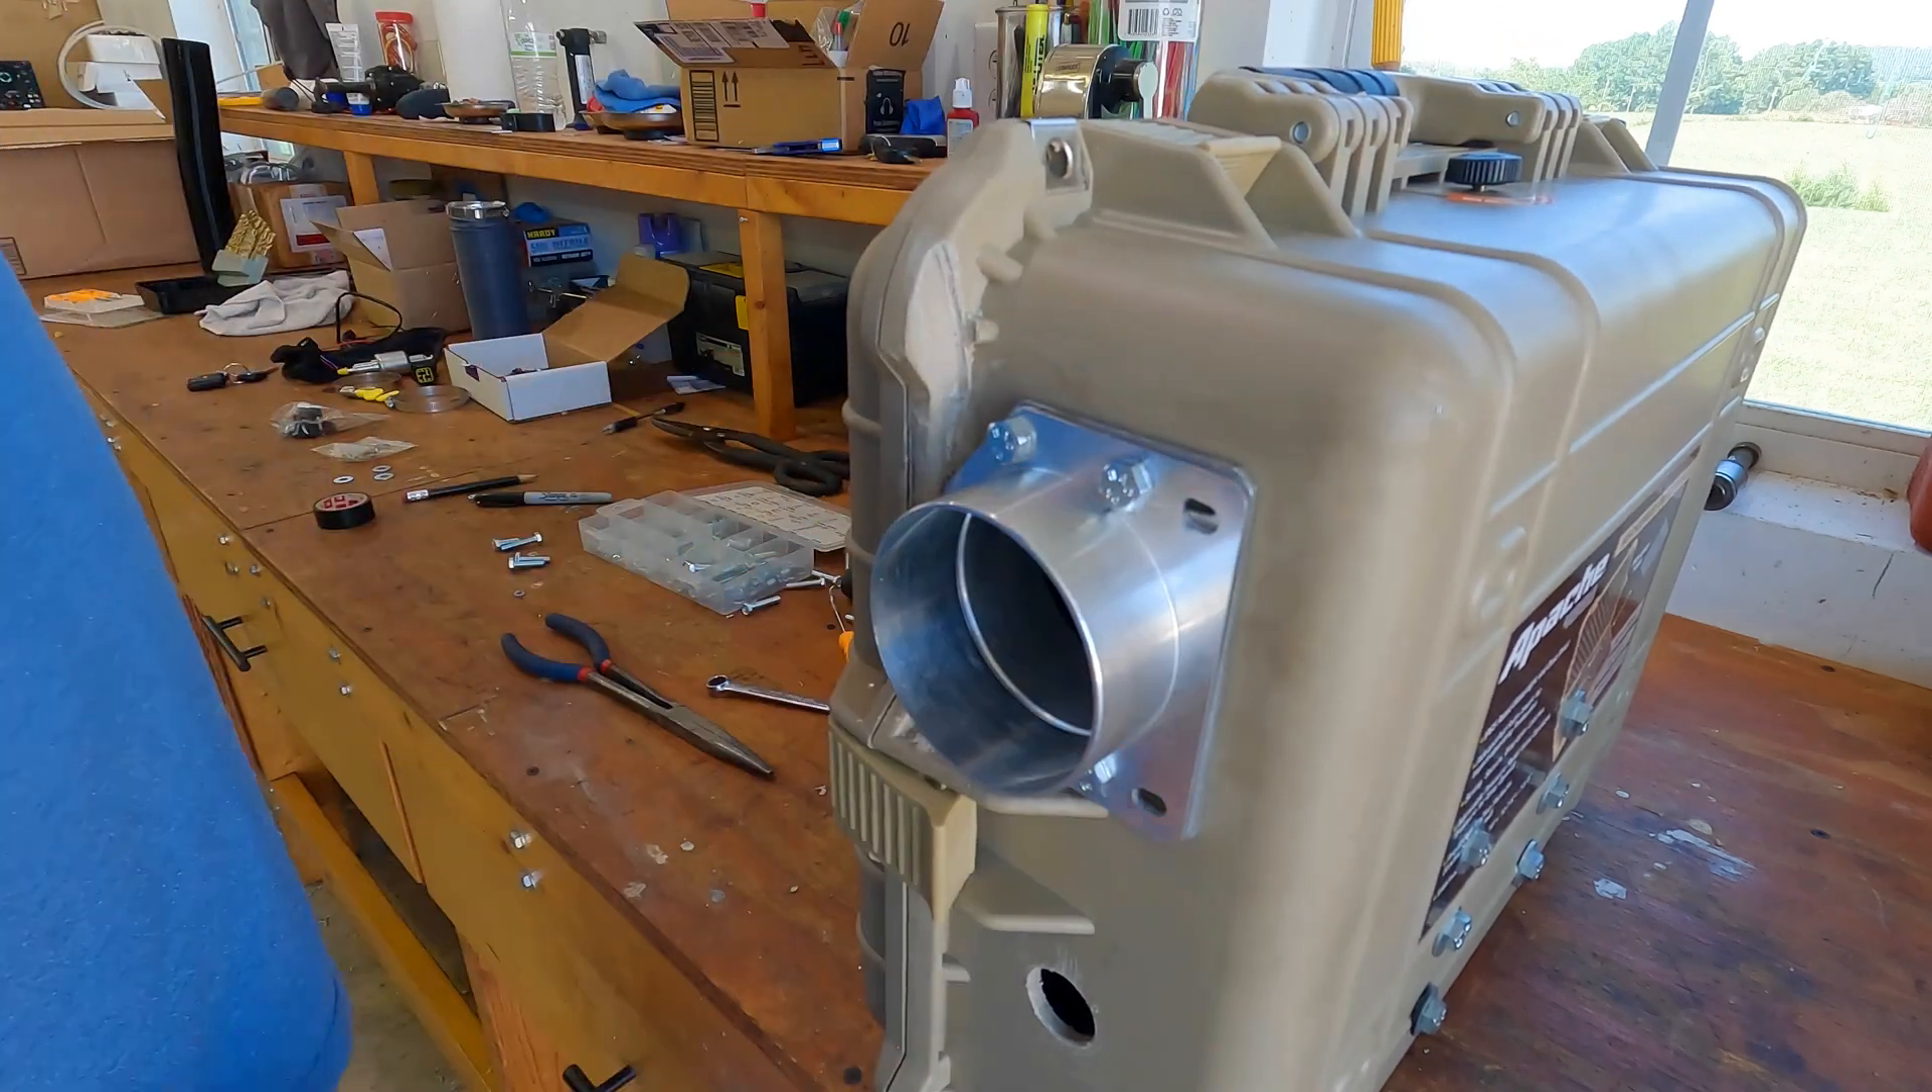Well with a little bit of modification uh well to be honest a lot of modification i was able to get this uh uh intake uh manifold attached.